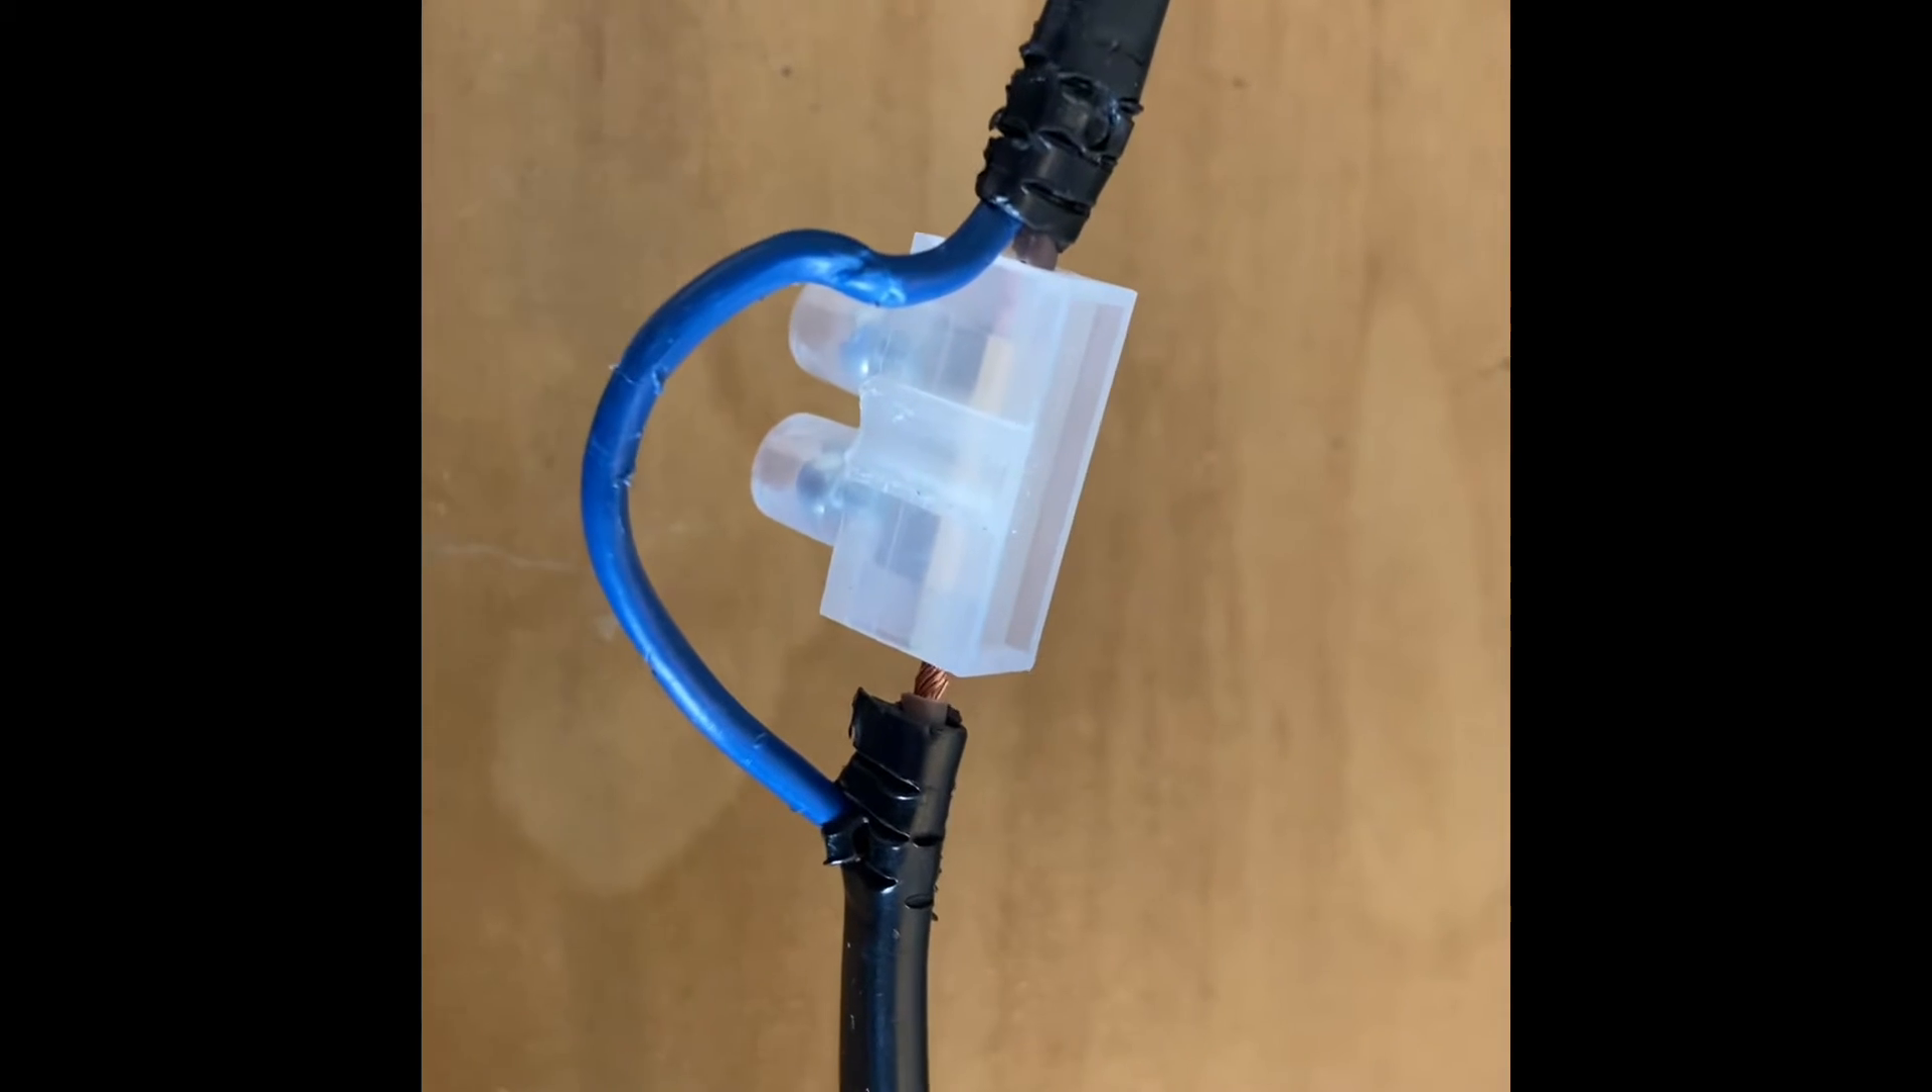So here i took off the switch off this lamp and put on a connector block.